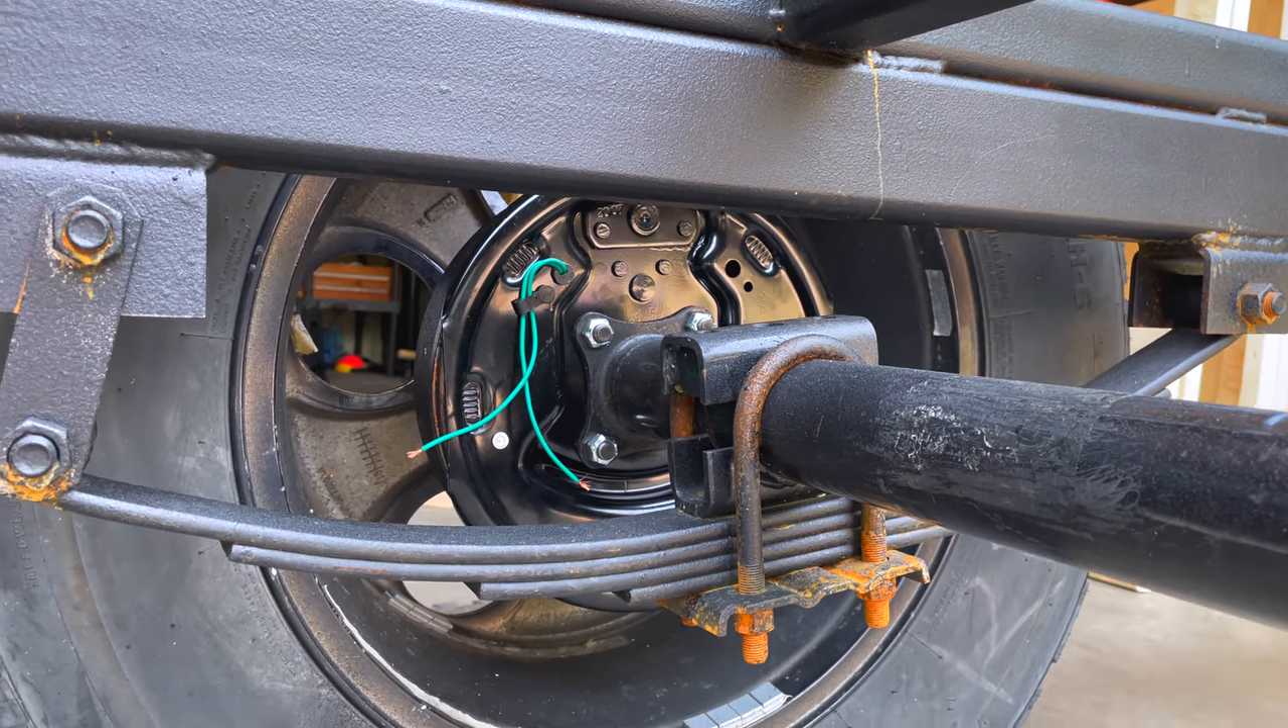And the electric brake assembly is now assembled there'll be two green wires running from the brakes that now need to be installed into the back of your truck.